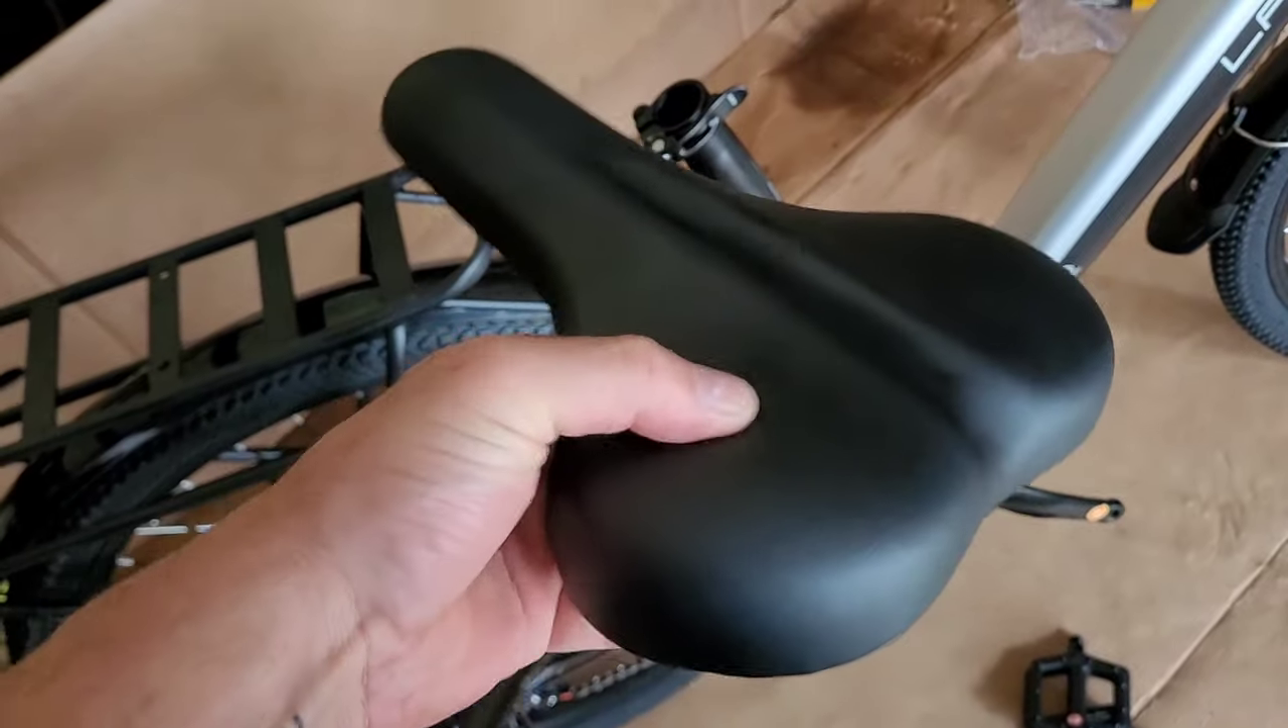On va mettre la selle. Il ne reste plus que la selle et puis les pédales.